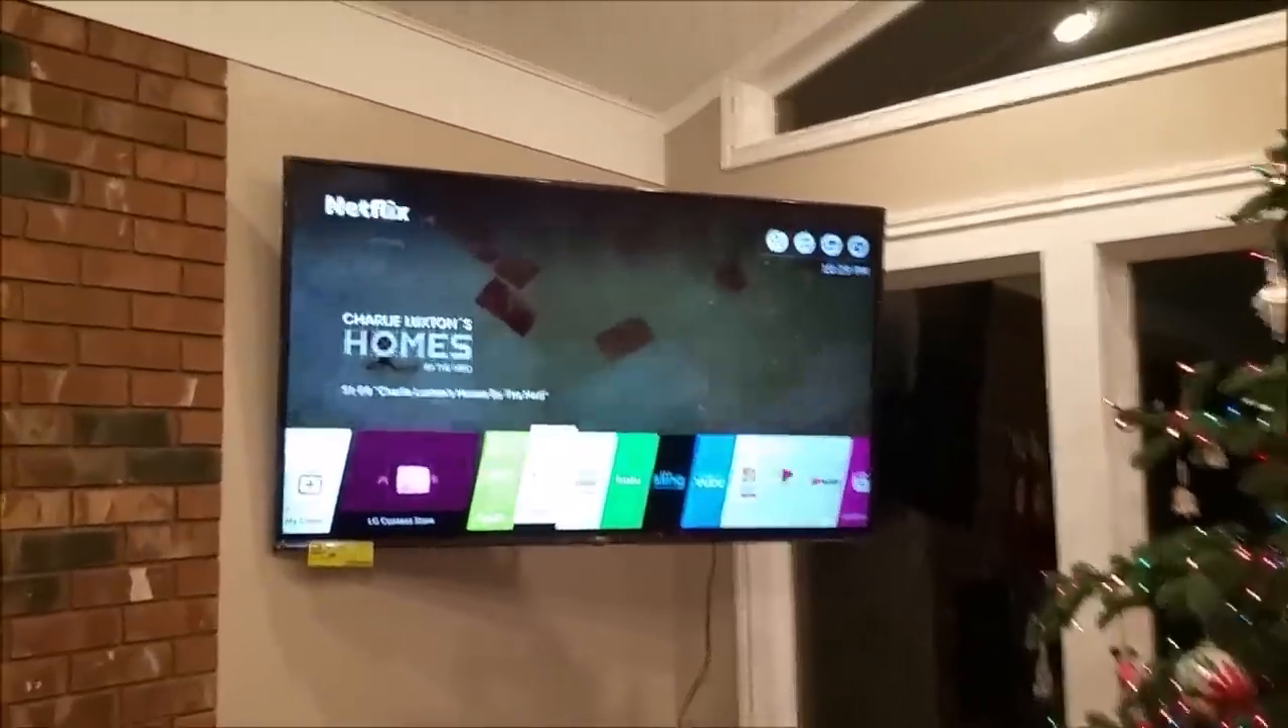So we've got the TV mounted. And as you see, we can kind of adjust it as we want, but it's all mounted here.